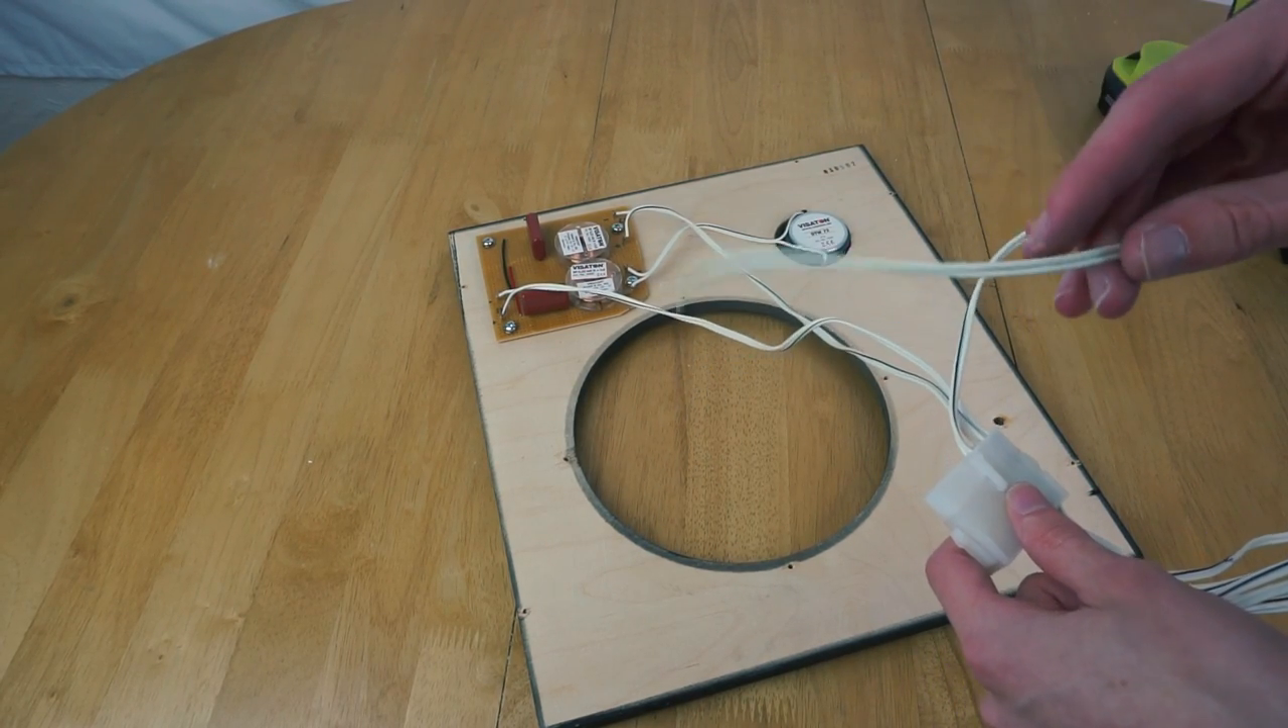All we then have is this wire that's not connected, that's going to go onto the original speaker.